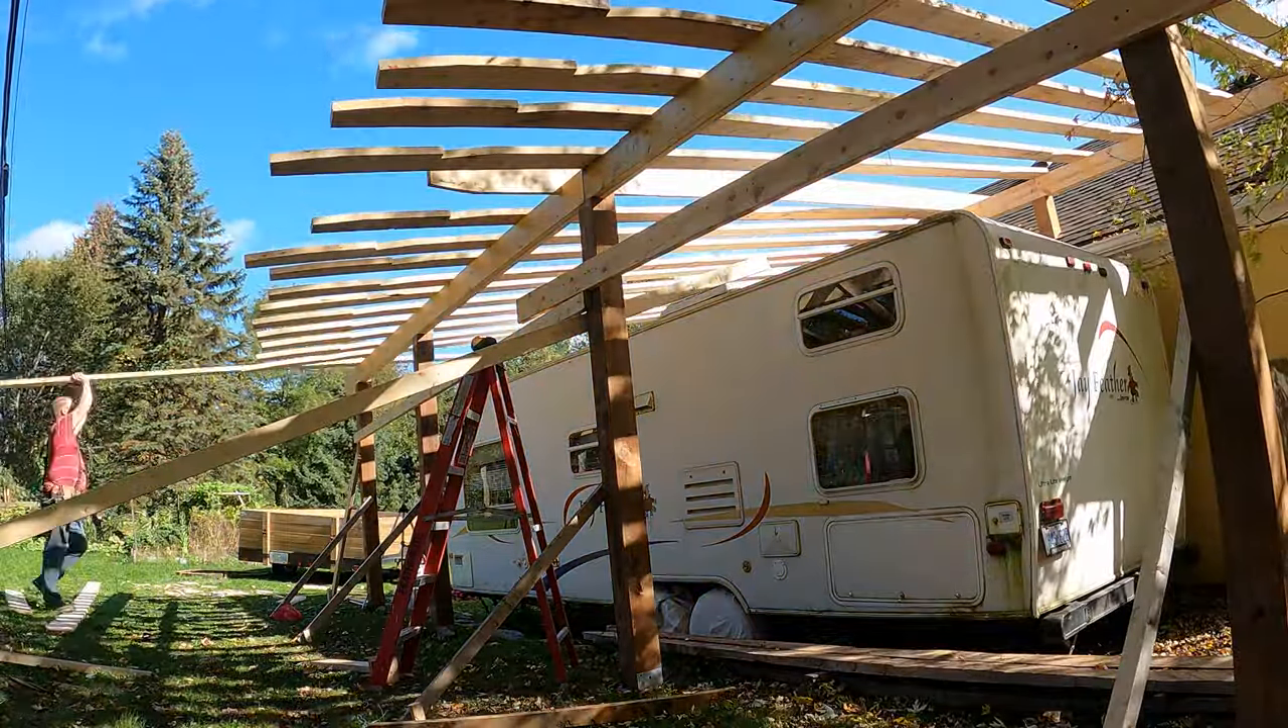We got most of the rafters up.